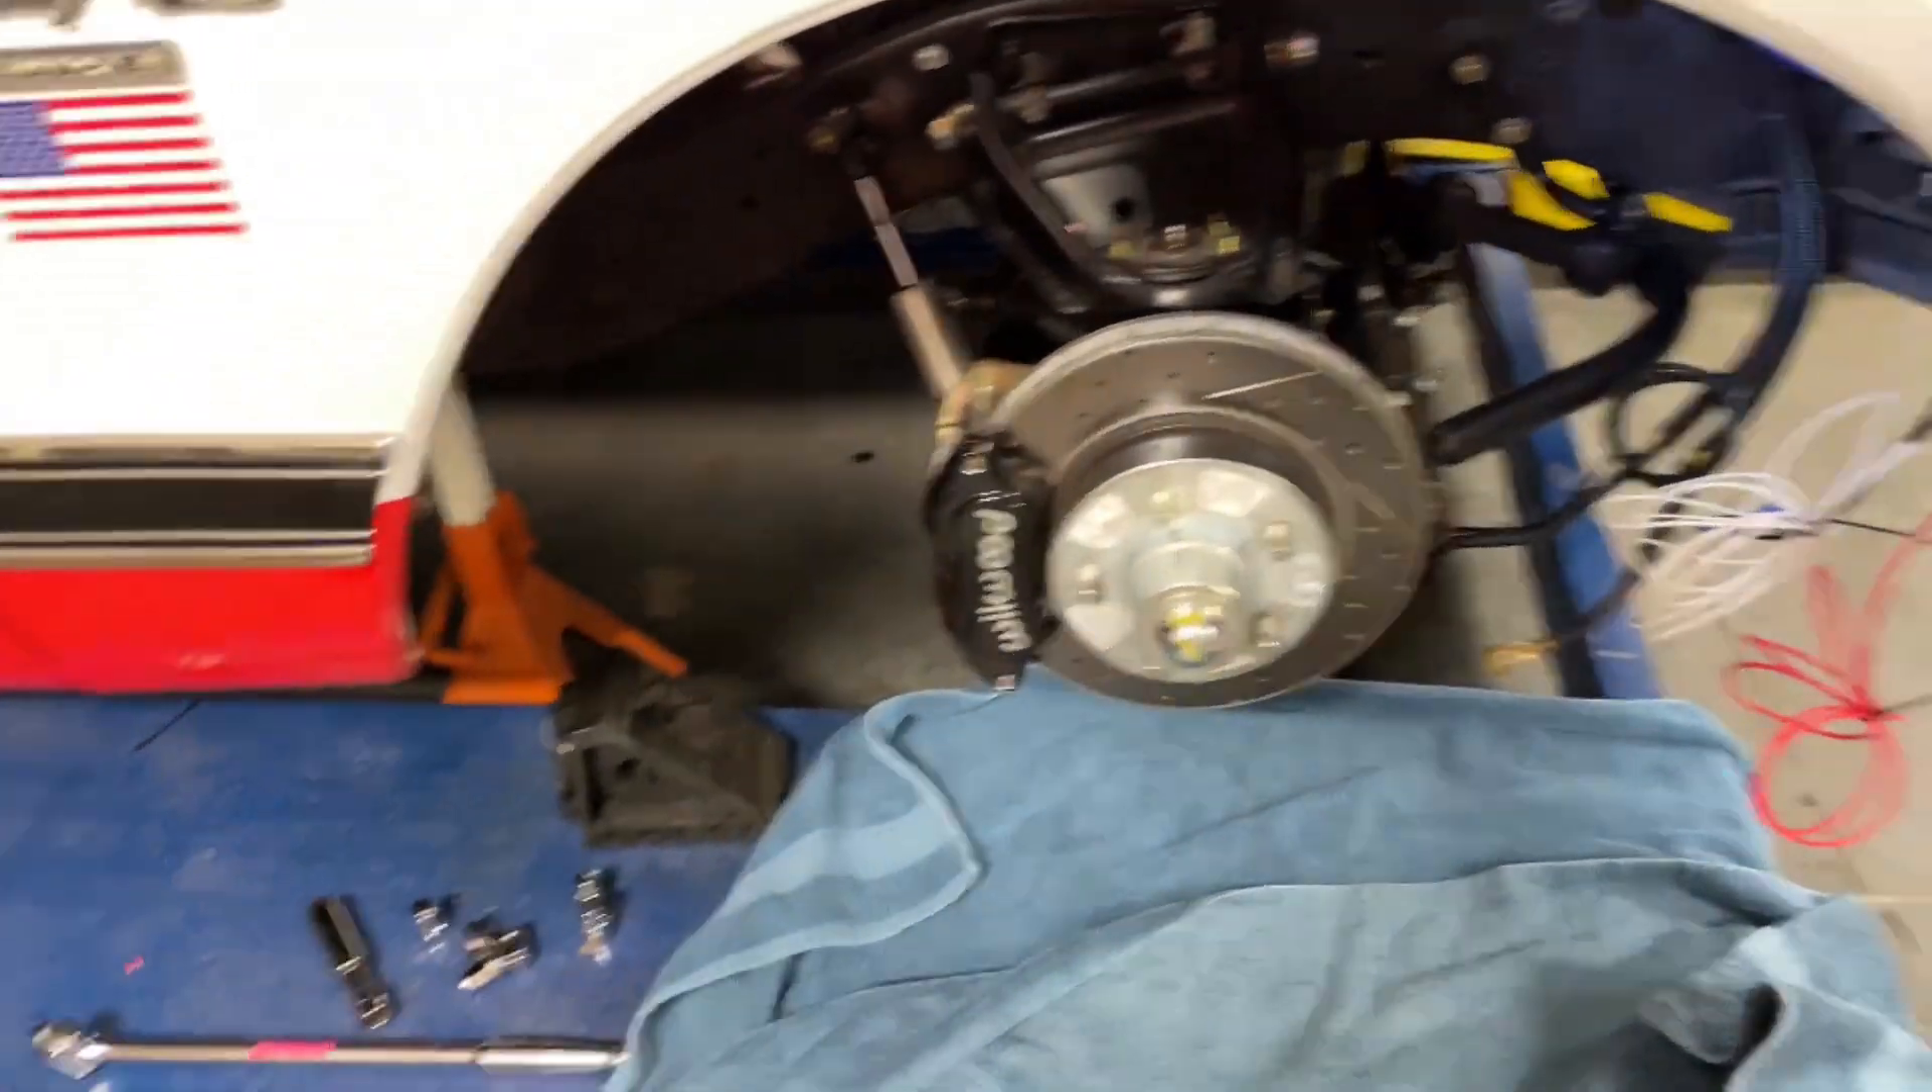I decided to pull the wheel off. And the inner fender well out.